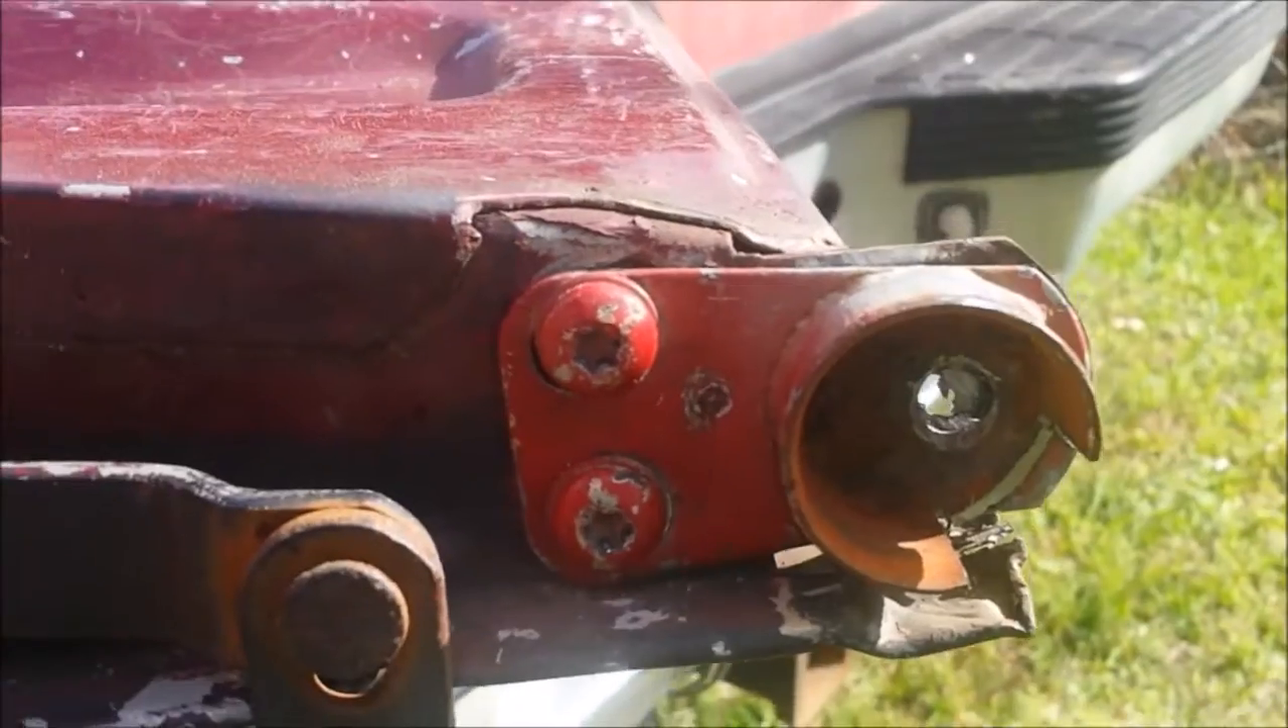I got to redrill that hole out. I don't have a bolt to go in there yet.